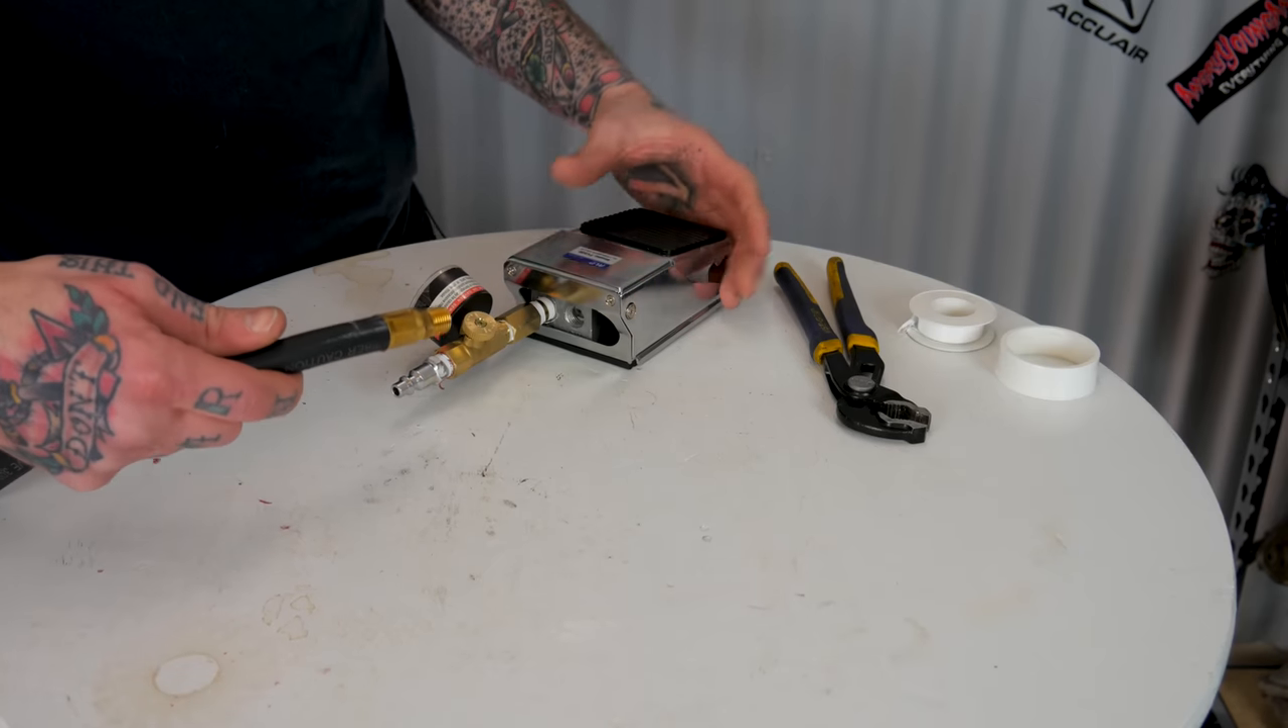All right so now I have my pedal assembly with the regulator and the adapters.